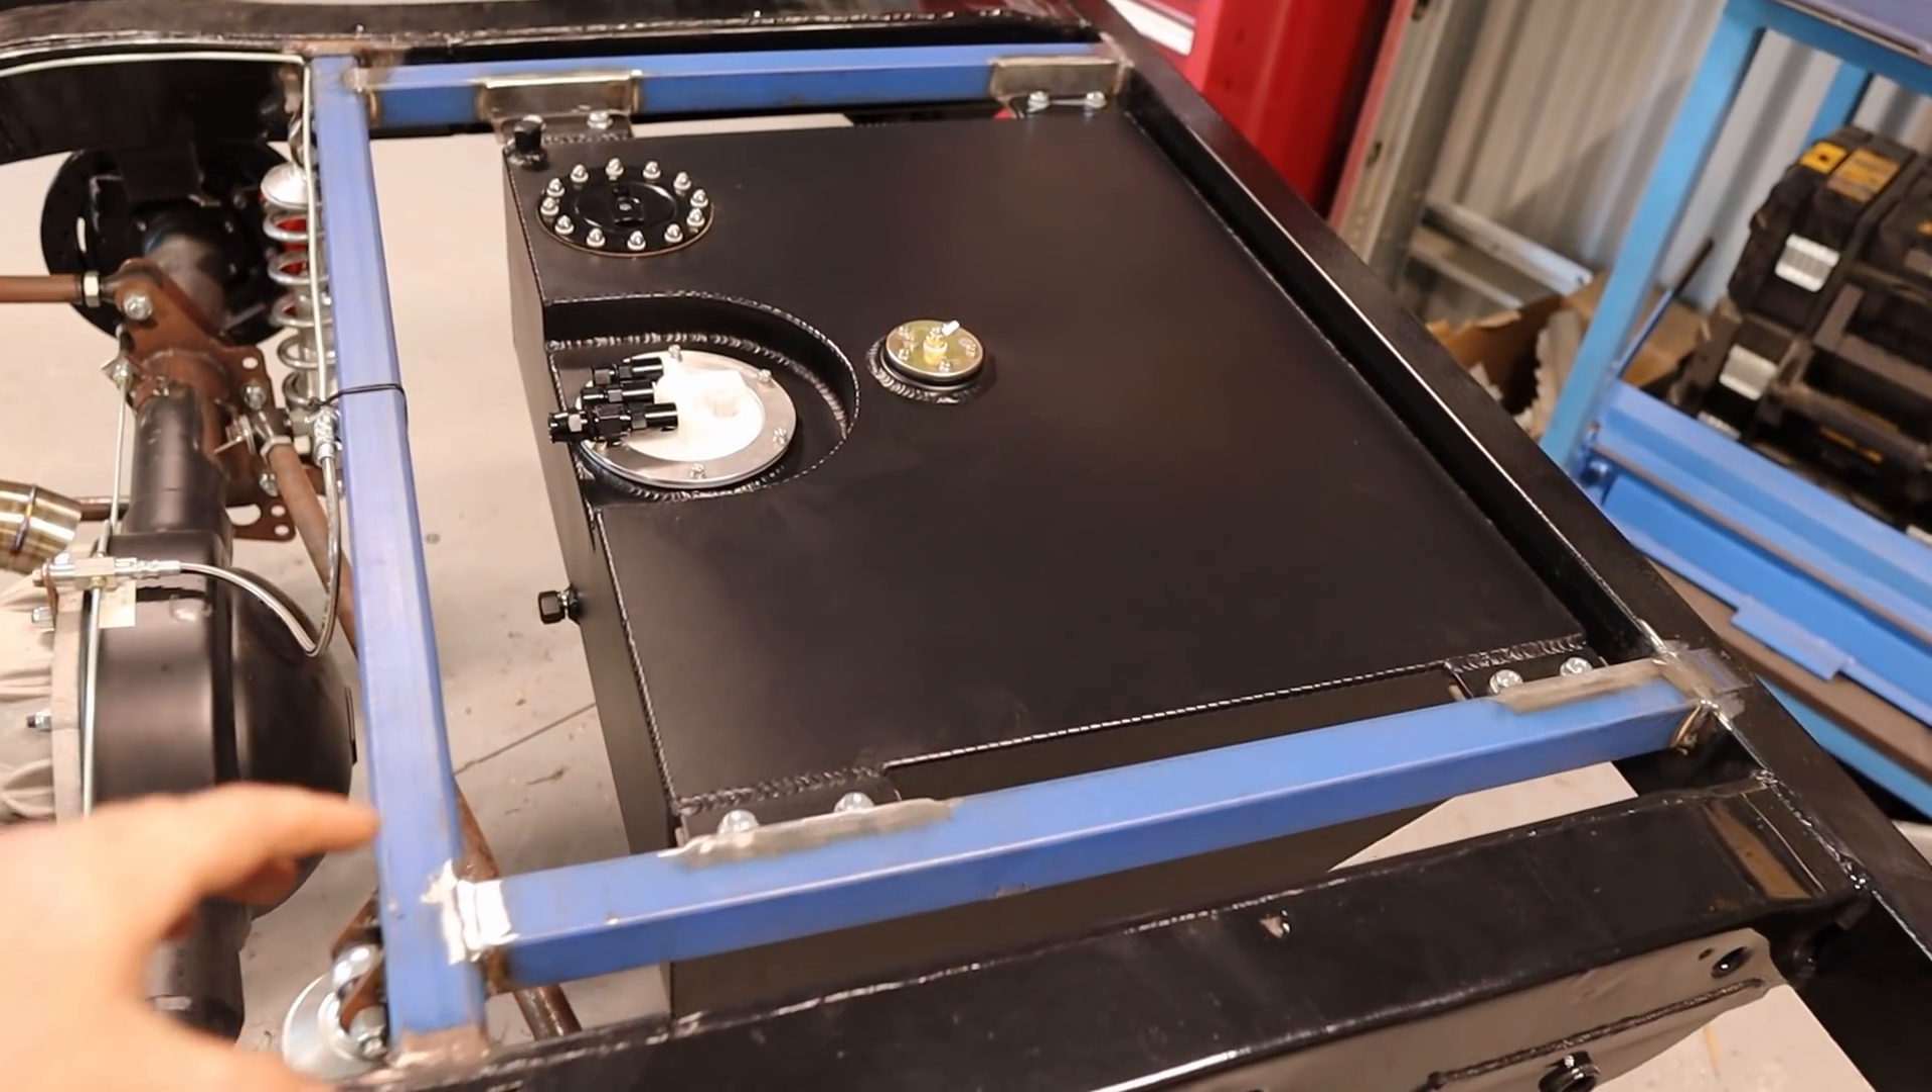The tank is all bolted in i've just used 10 mil bolts with nylocks underneath so there's eight of them holding that tank in so yeah that's all mounted in there.